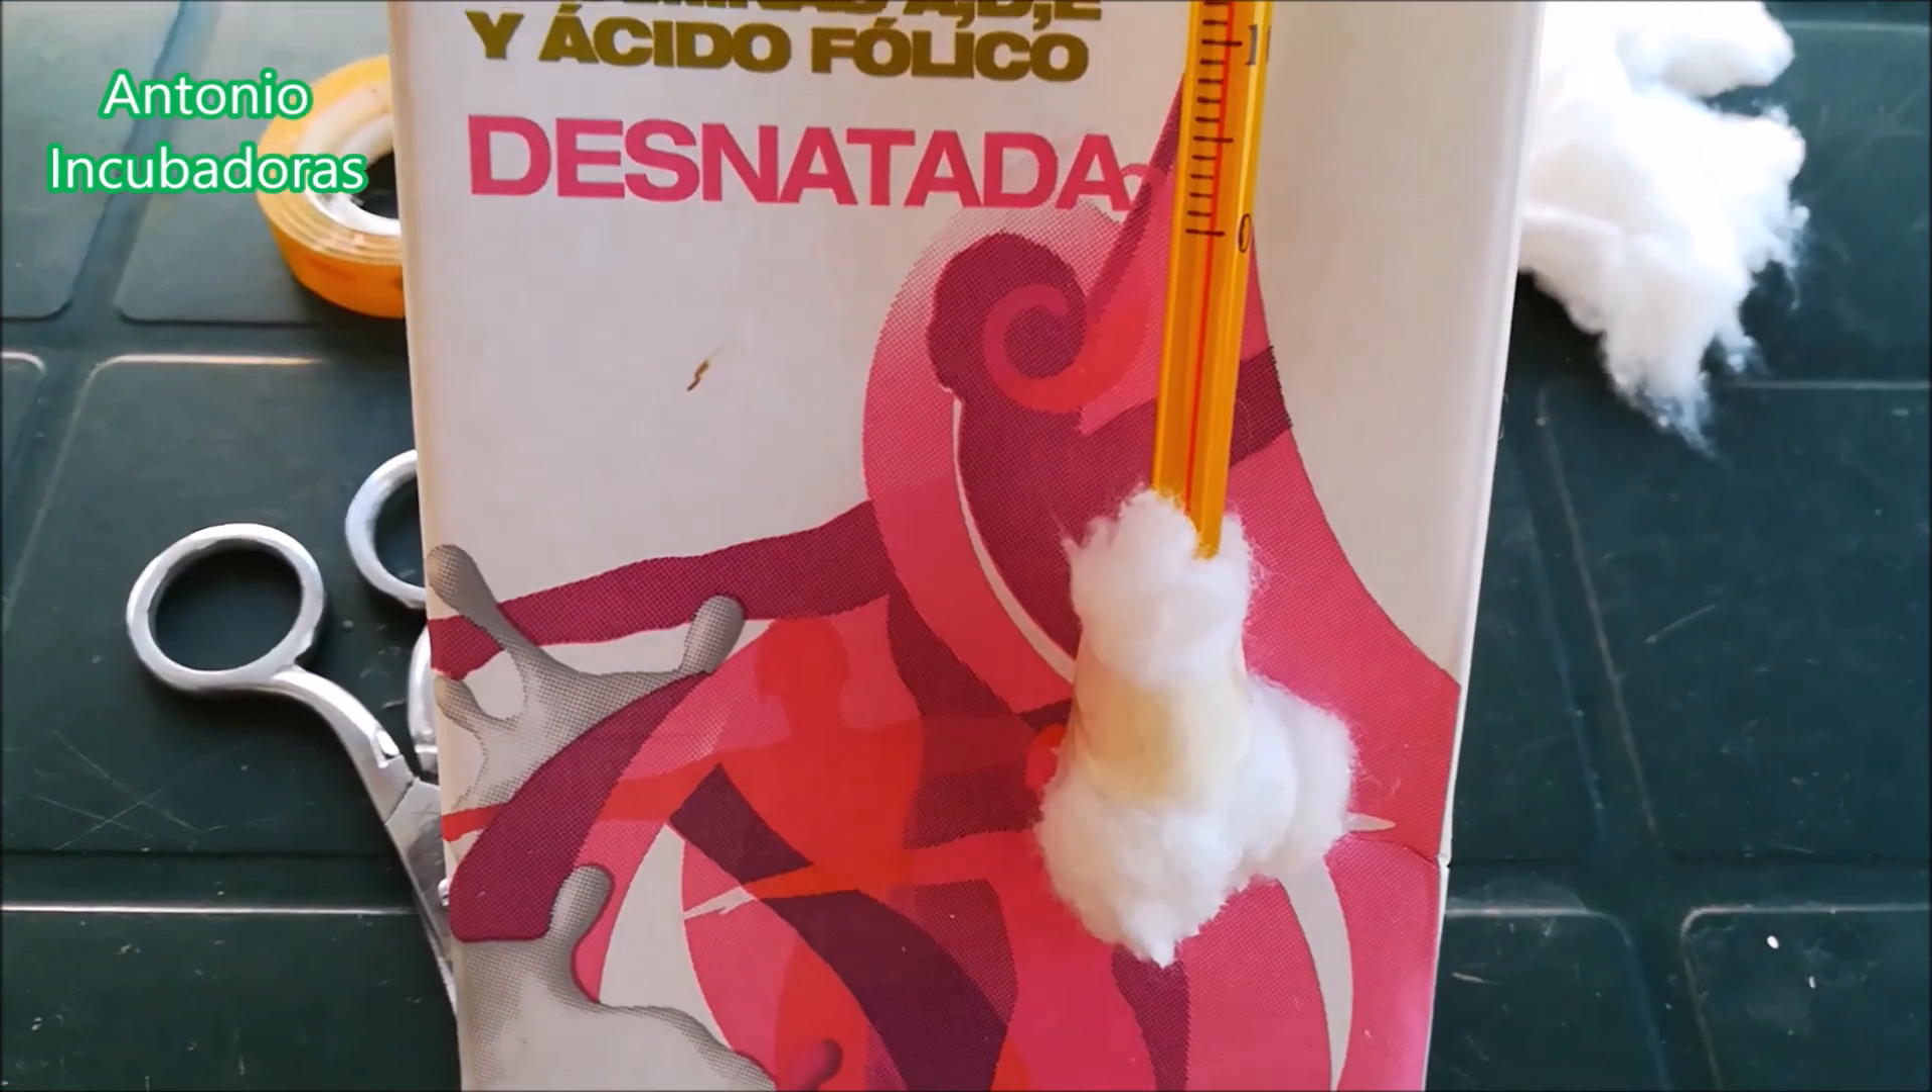Ya tenemos nuestro primer termómetro metido el algodón por el orificio y toda la base rodeada con ese mismo algodón.